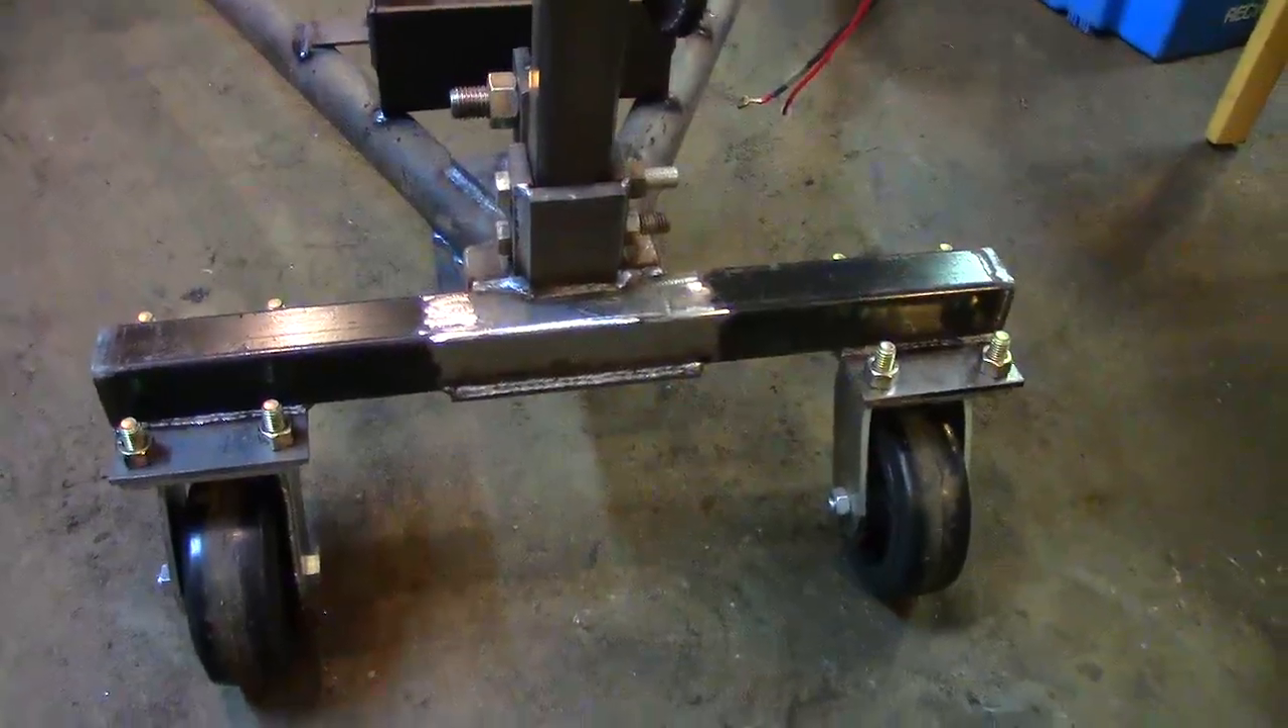So here is the modified back end now. It's much more stable. Now that I've widened it. And put the two casters on there.